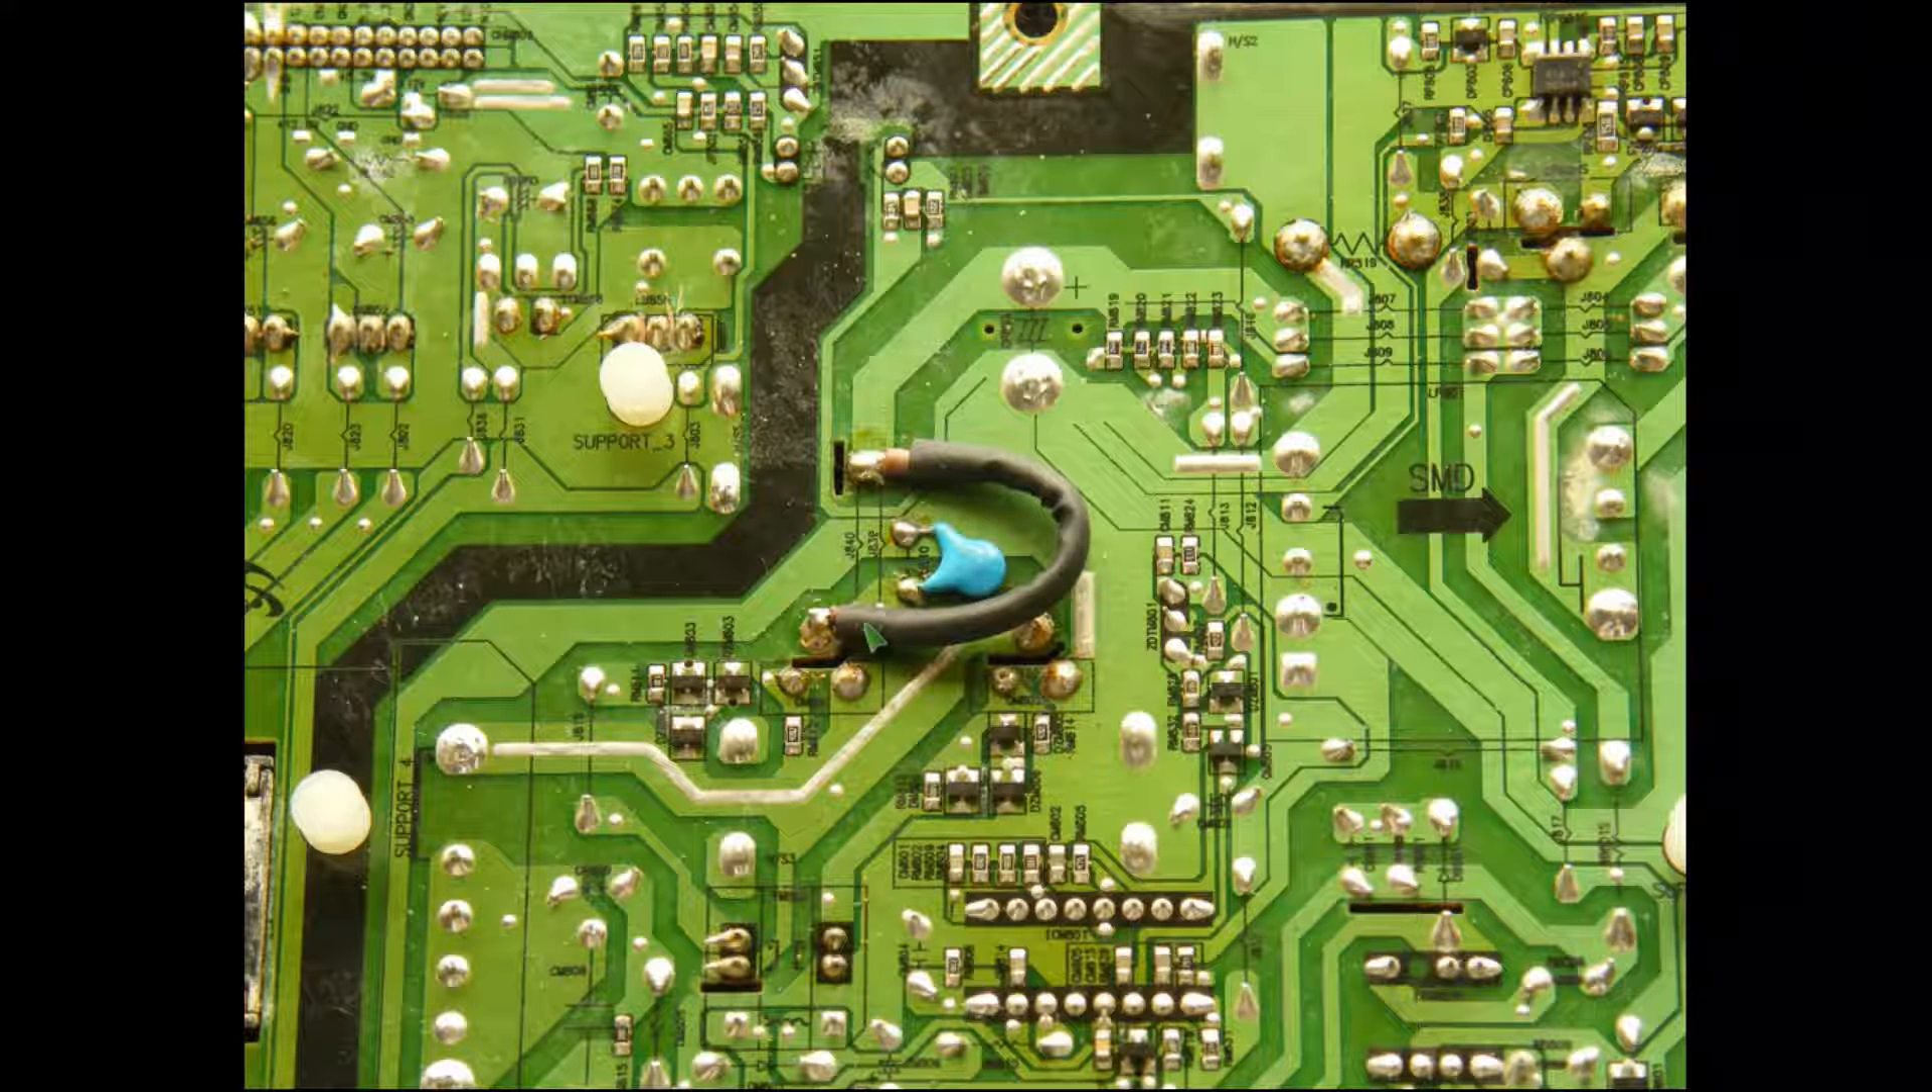I replaced the link with a fairly high current, high voltage piece of wire and double insulated it with a sleeve and replaced the capacitor.